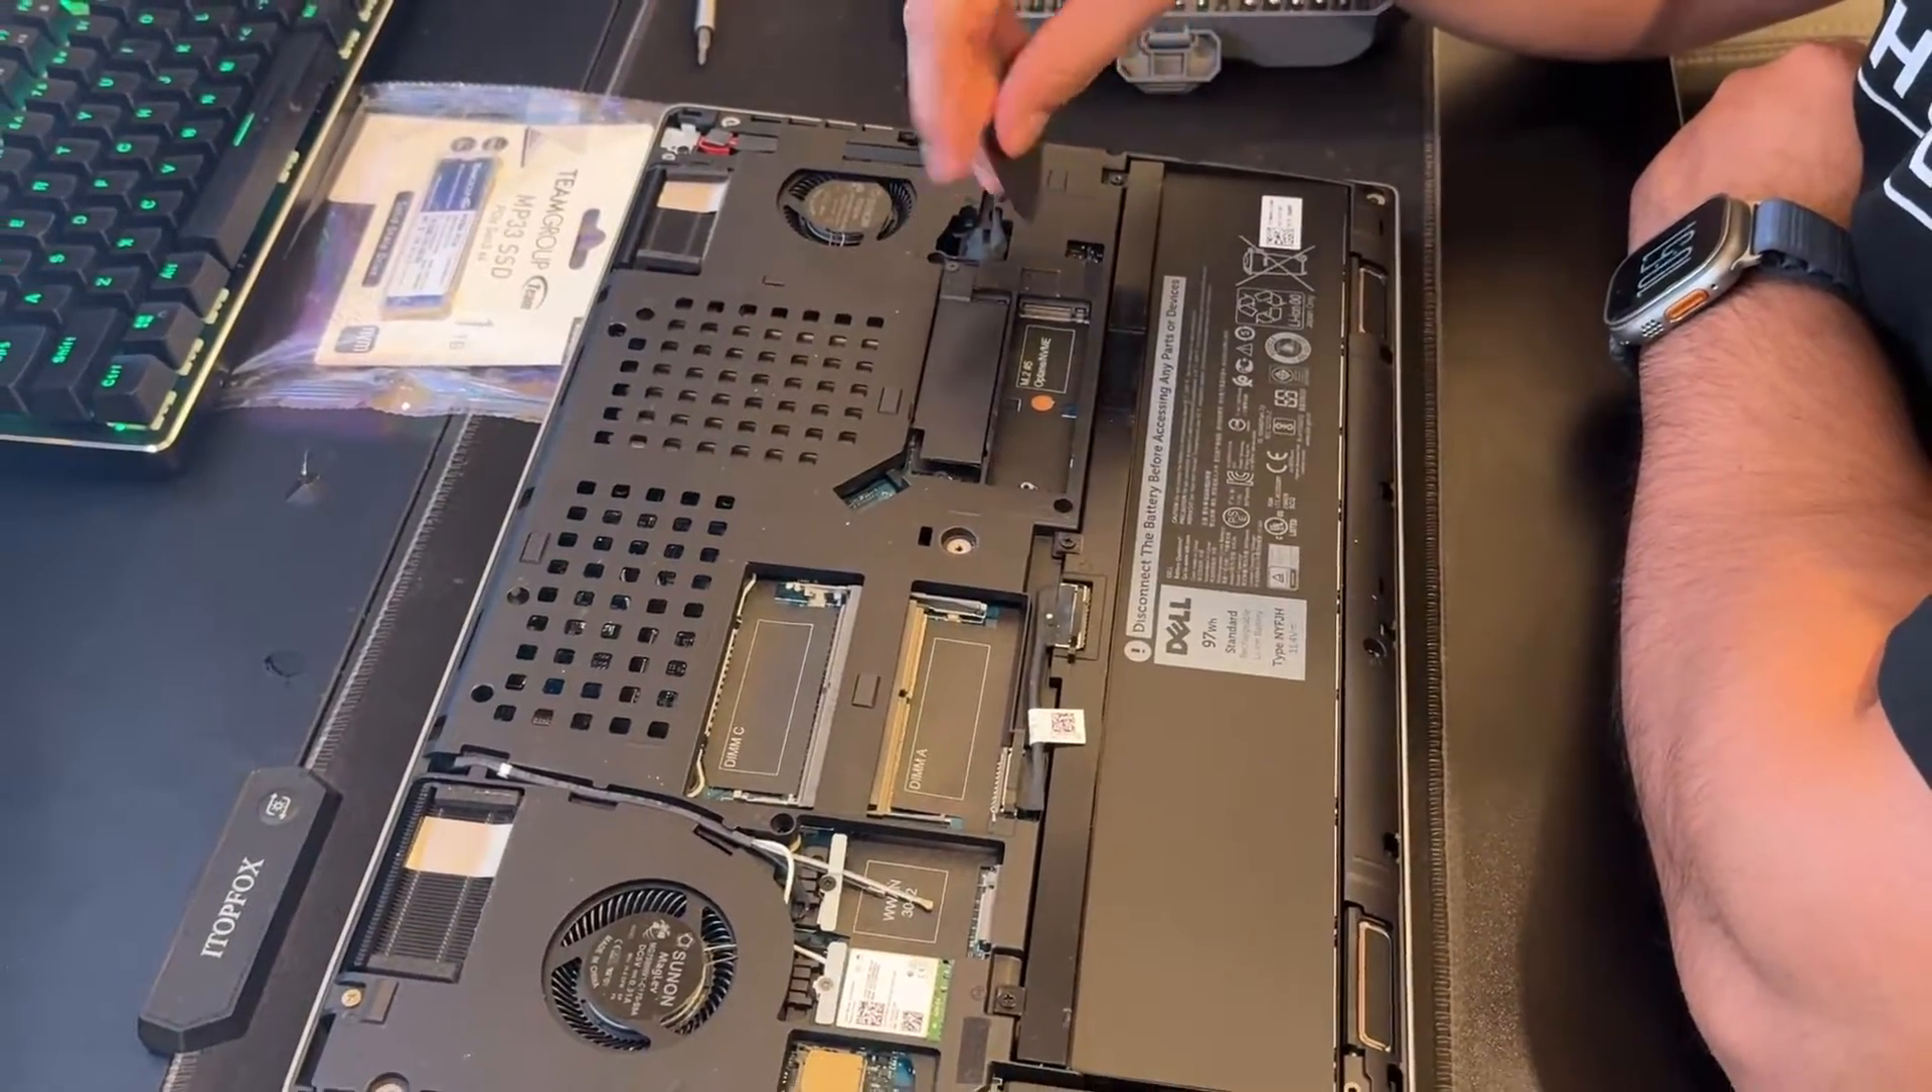So we have removed the bottom case.